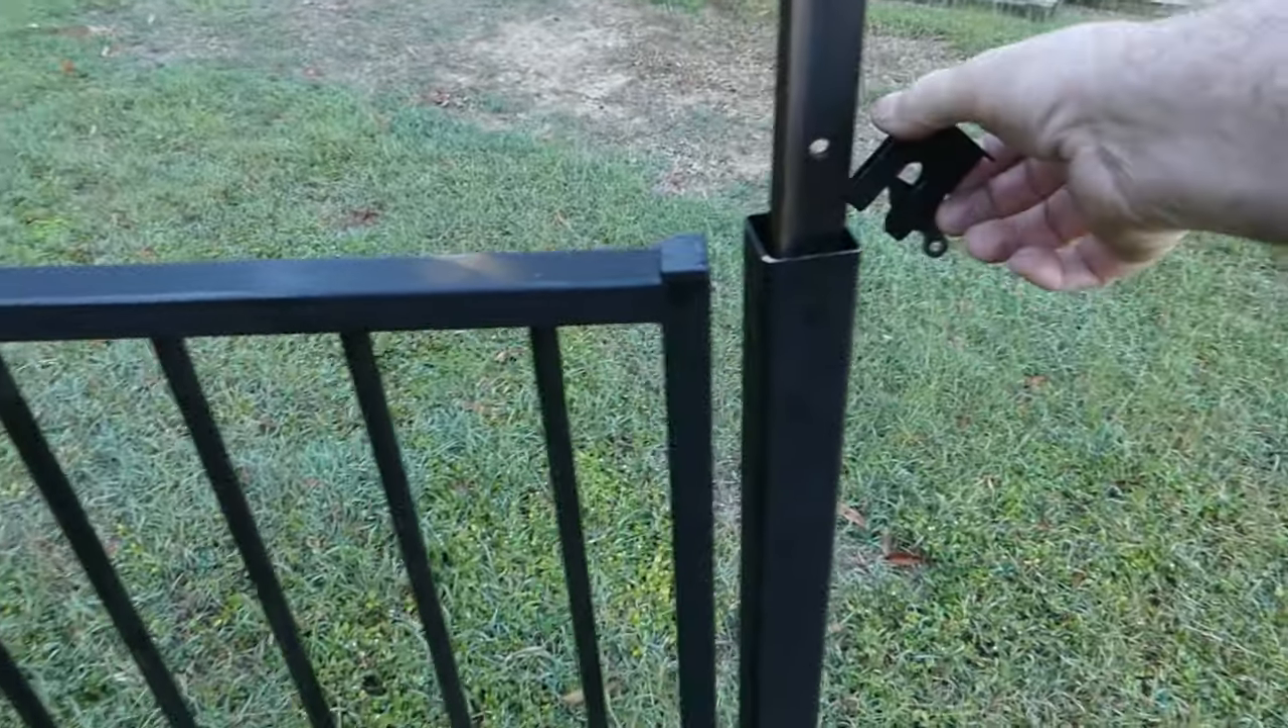I've also got a little catch a little catch here that I haven't put on because no need yet.